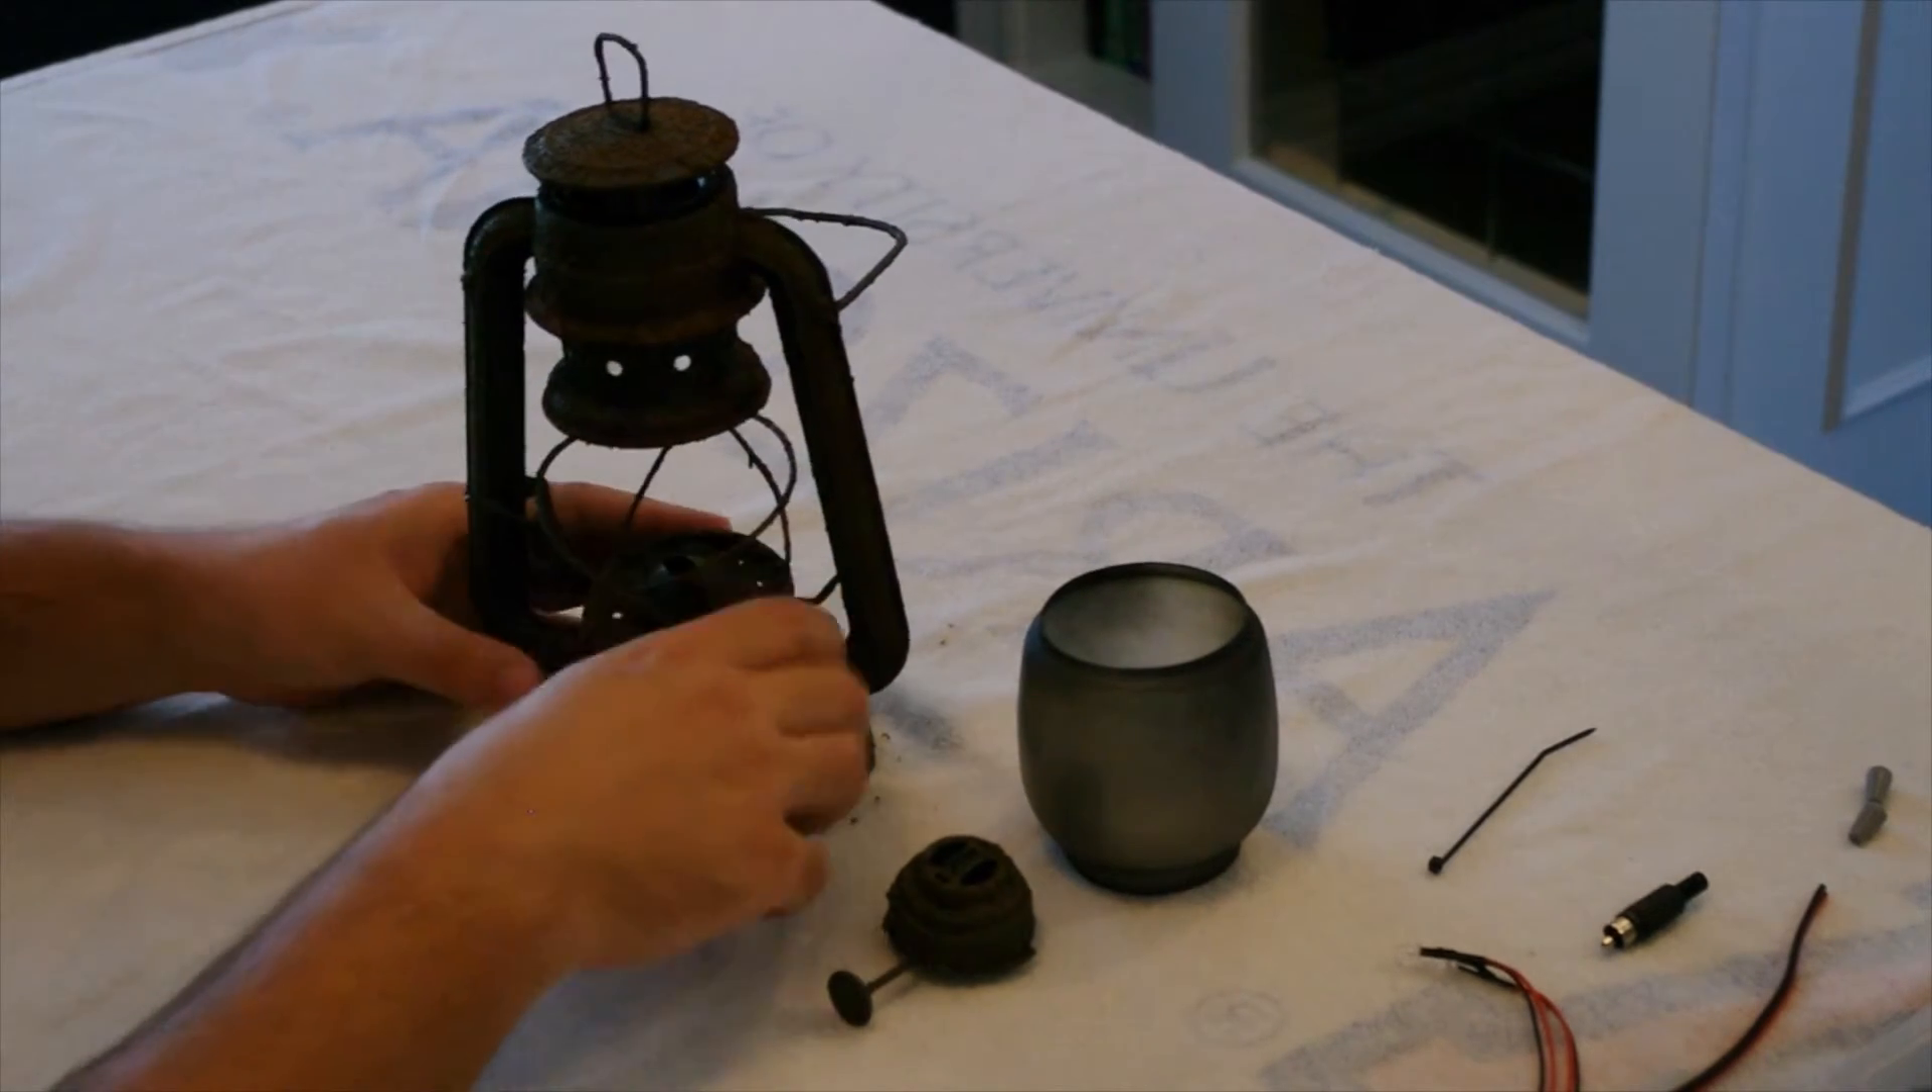So they've got the globe taken out of here.